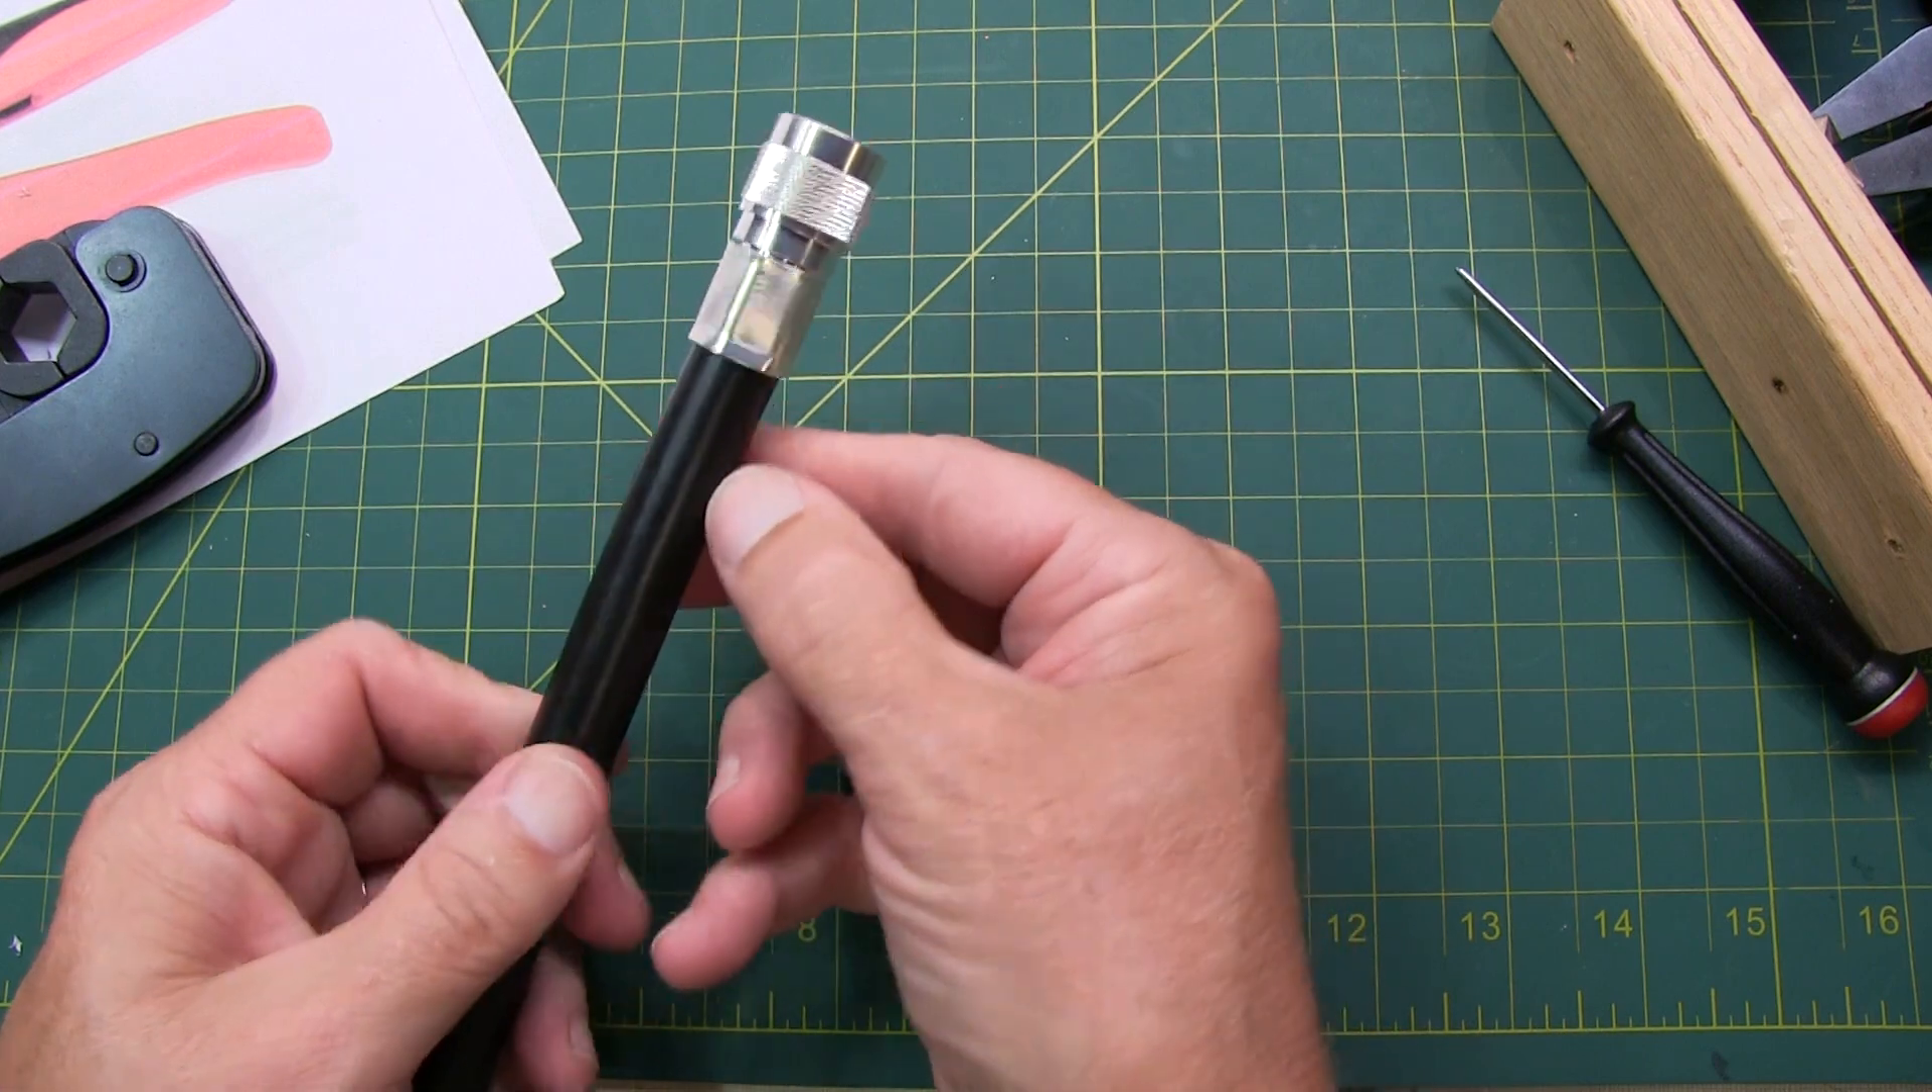And there we have the completed end connector on the .59 inch coax RG217 or LMR600.